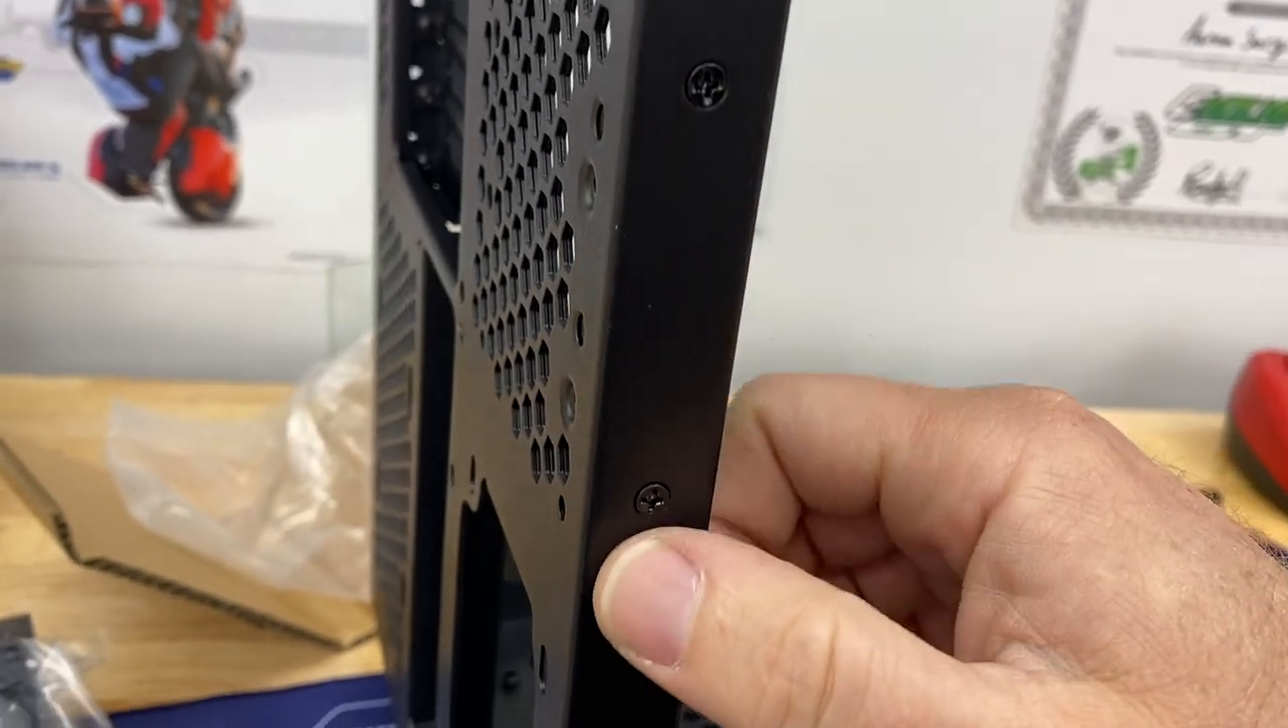All right, I got the two screws in the side.